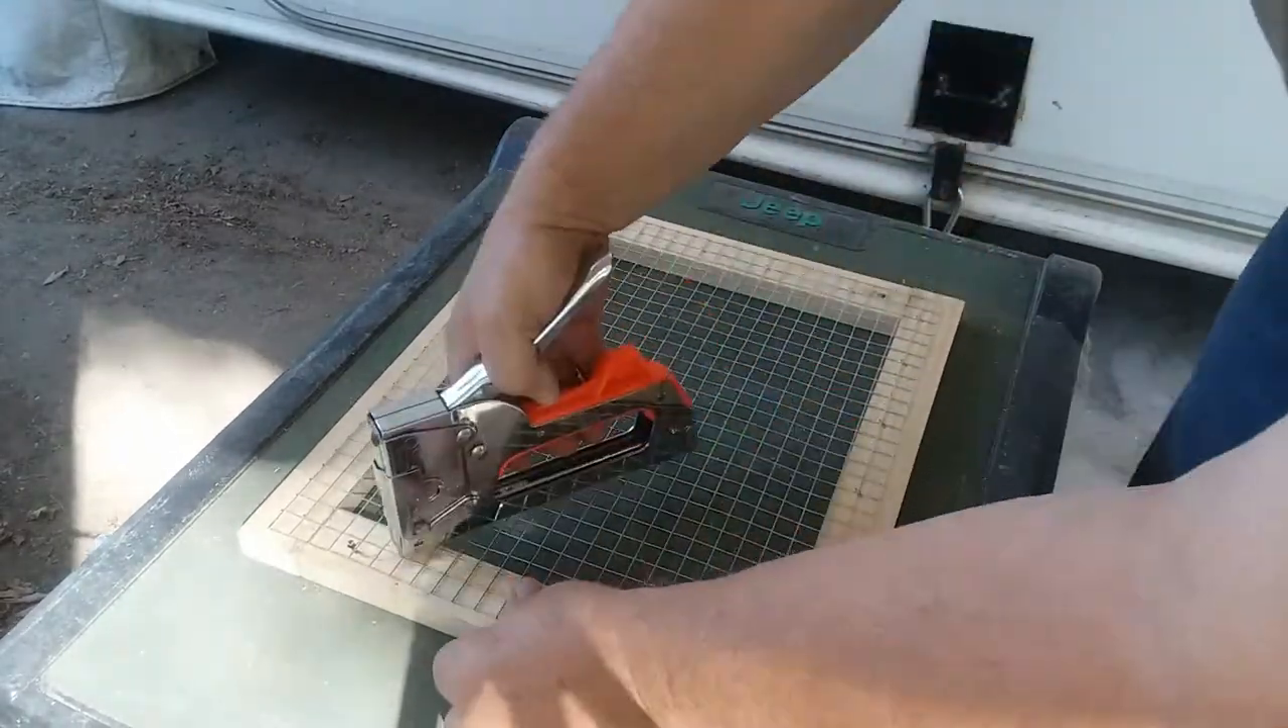With the hardware cloth in place, it braces up the frame.